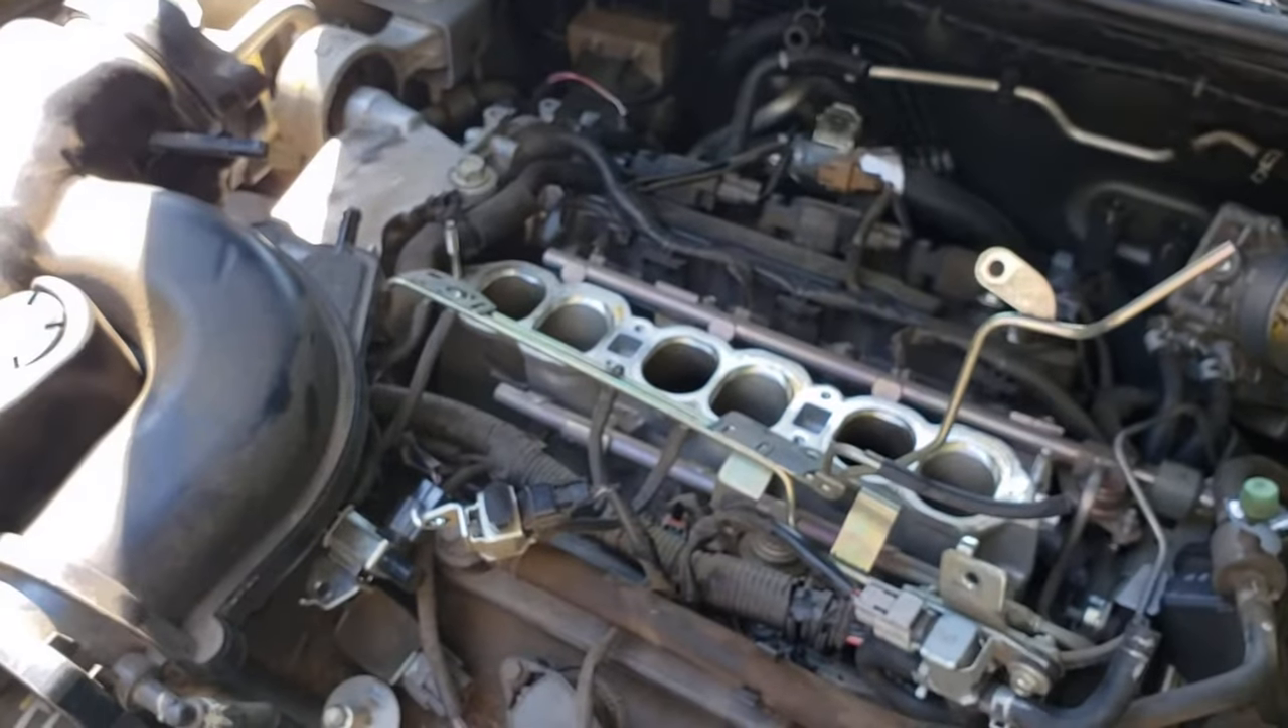Alright as you can see the manifold is off.